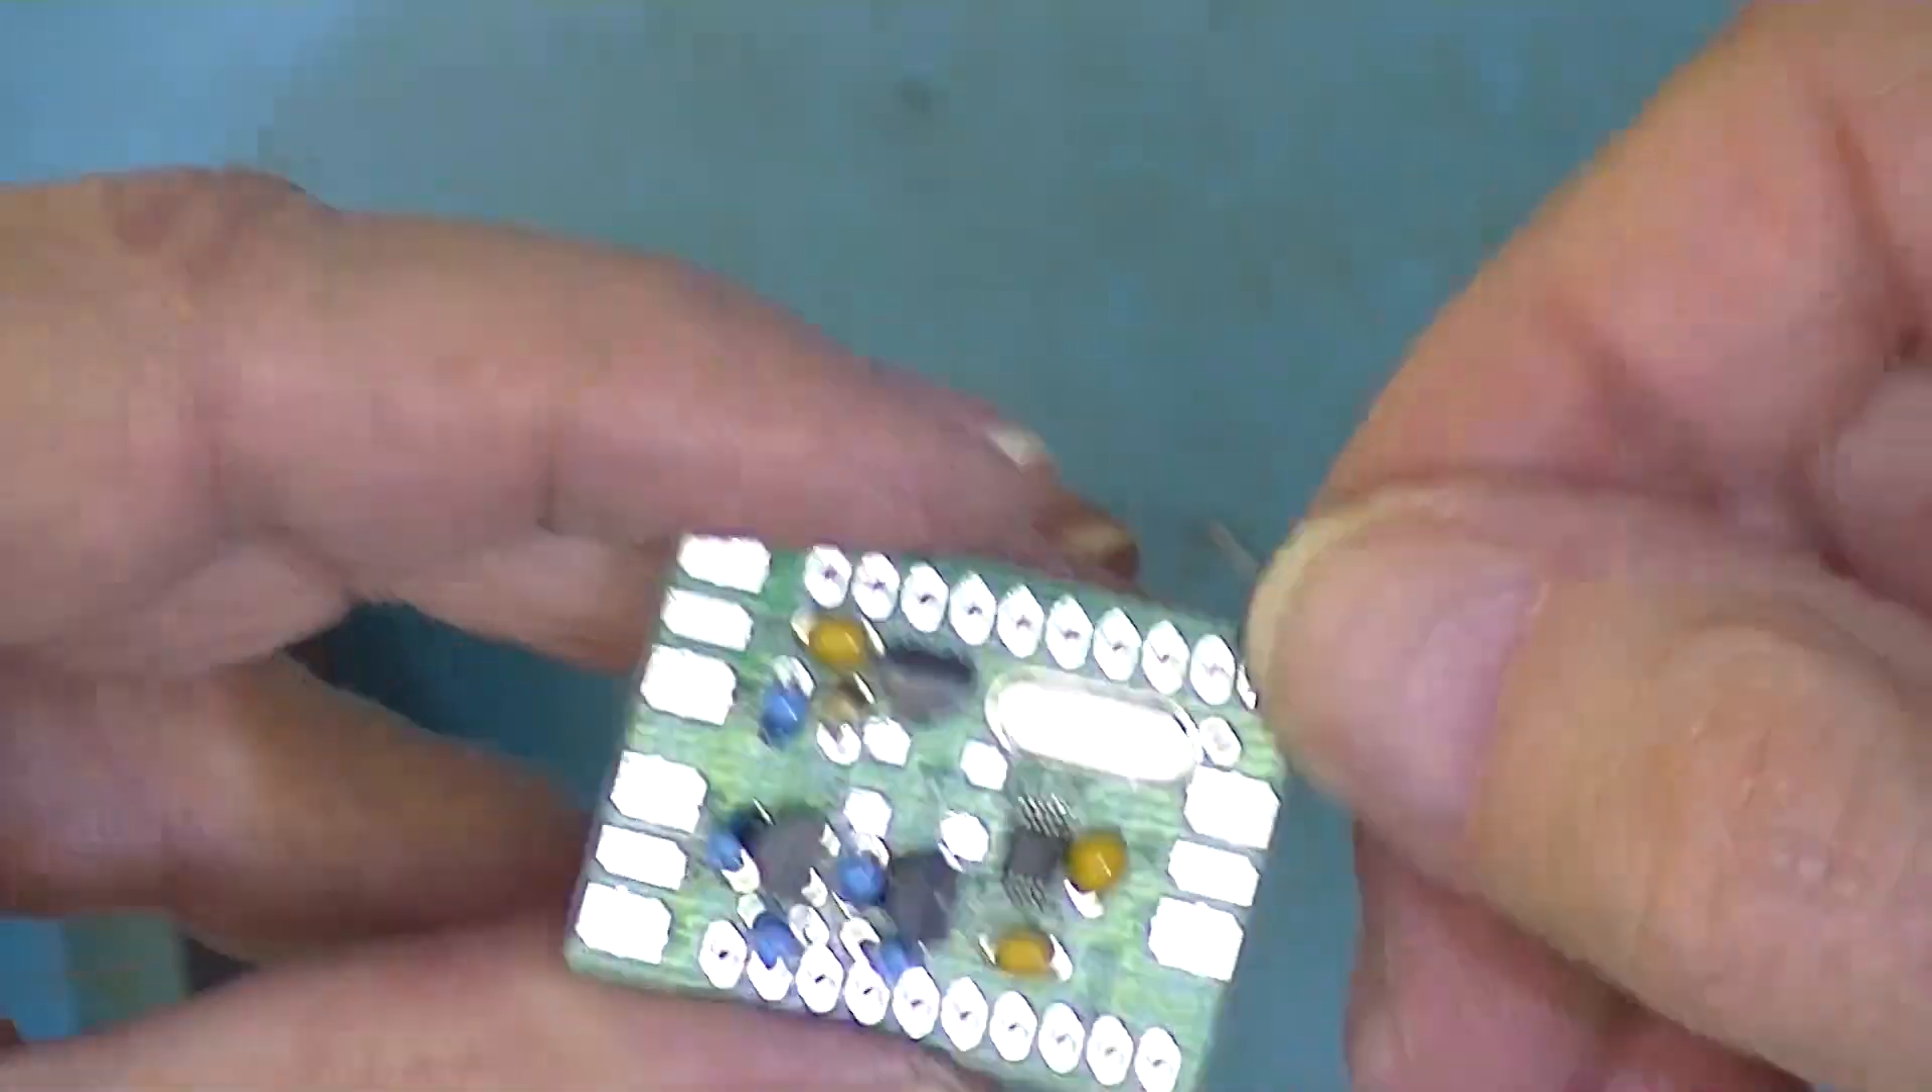Here's the board with all the components mounted. The only two things left are these ten pin headers.